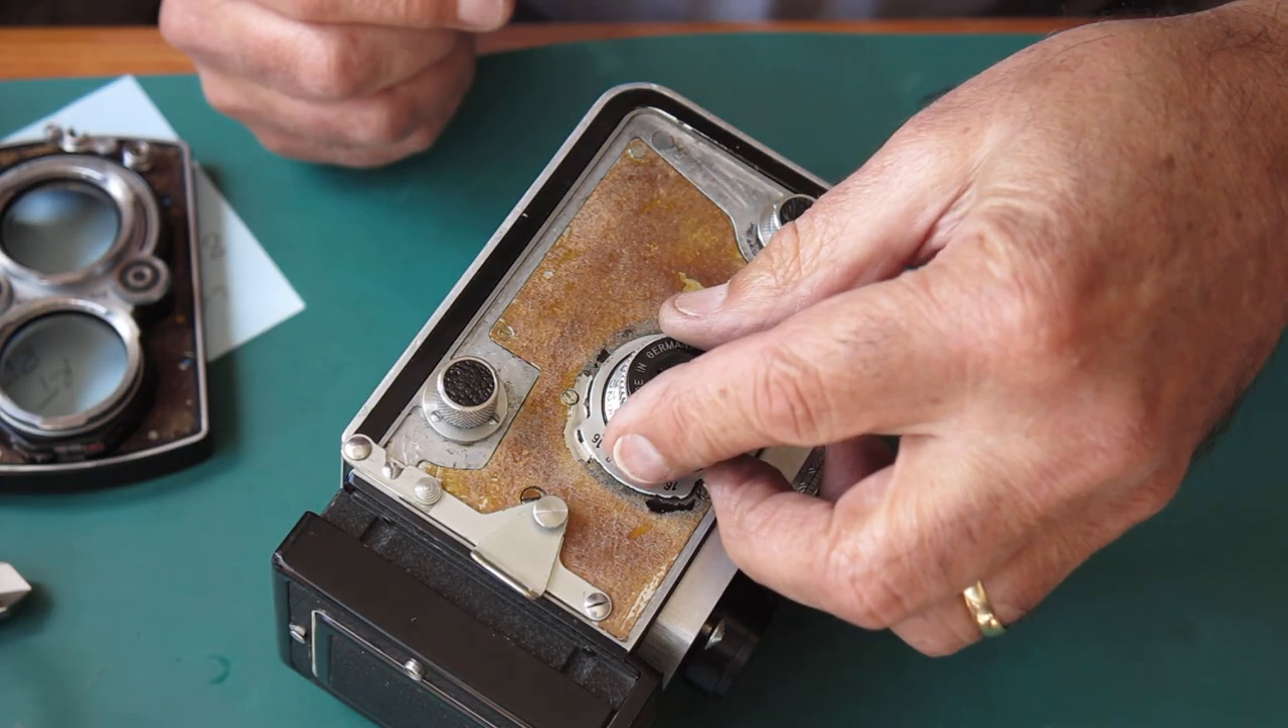At the moment there's no leather either side or of course on the front.